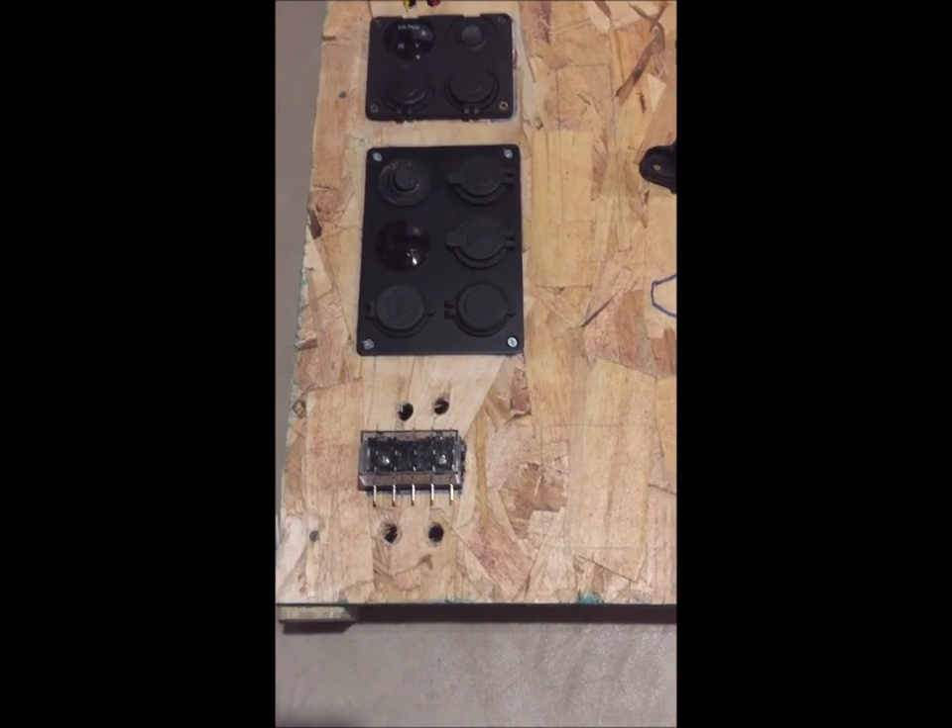The 12 volt panel and the fuse box is installed.